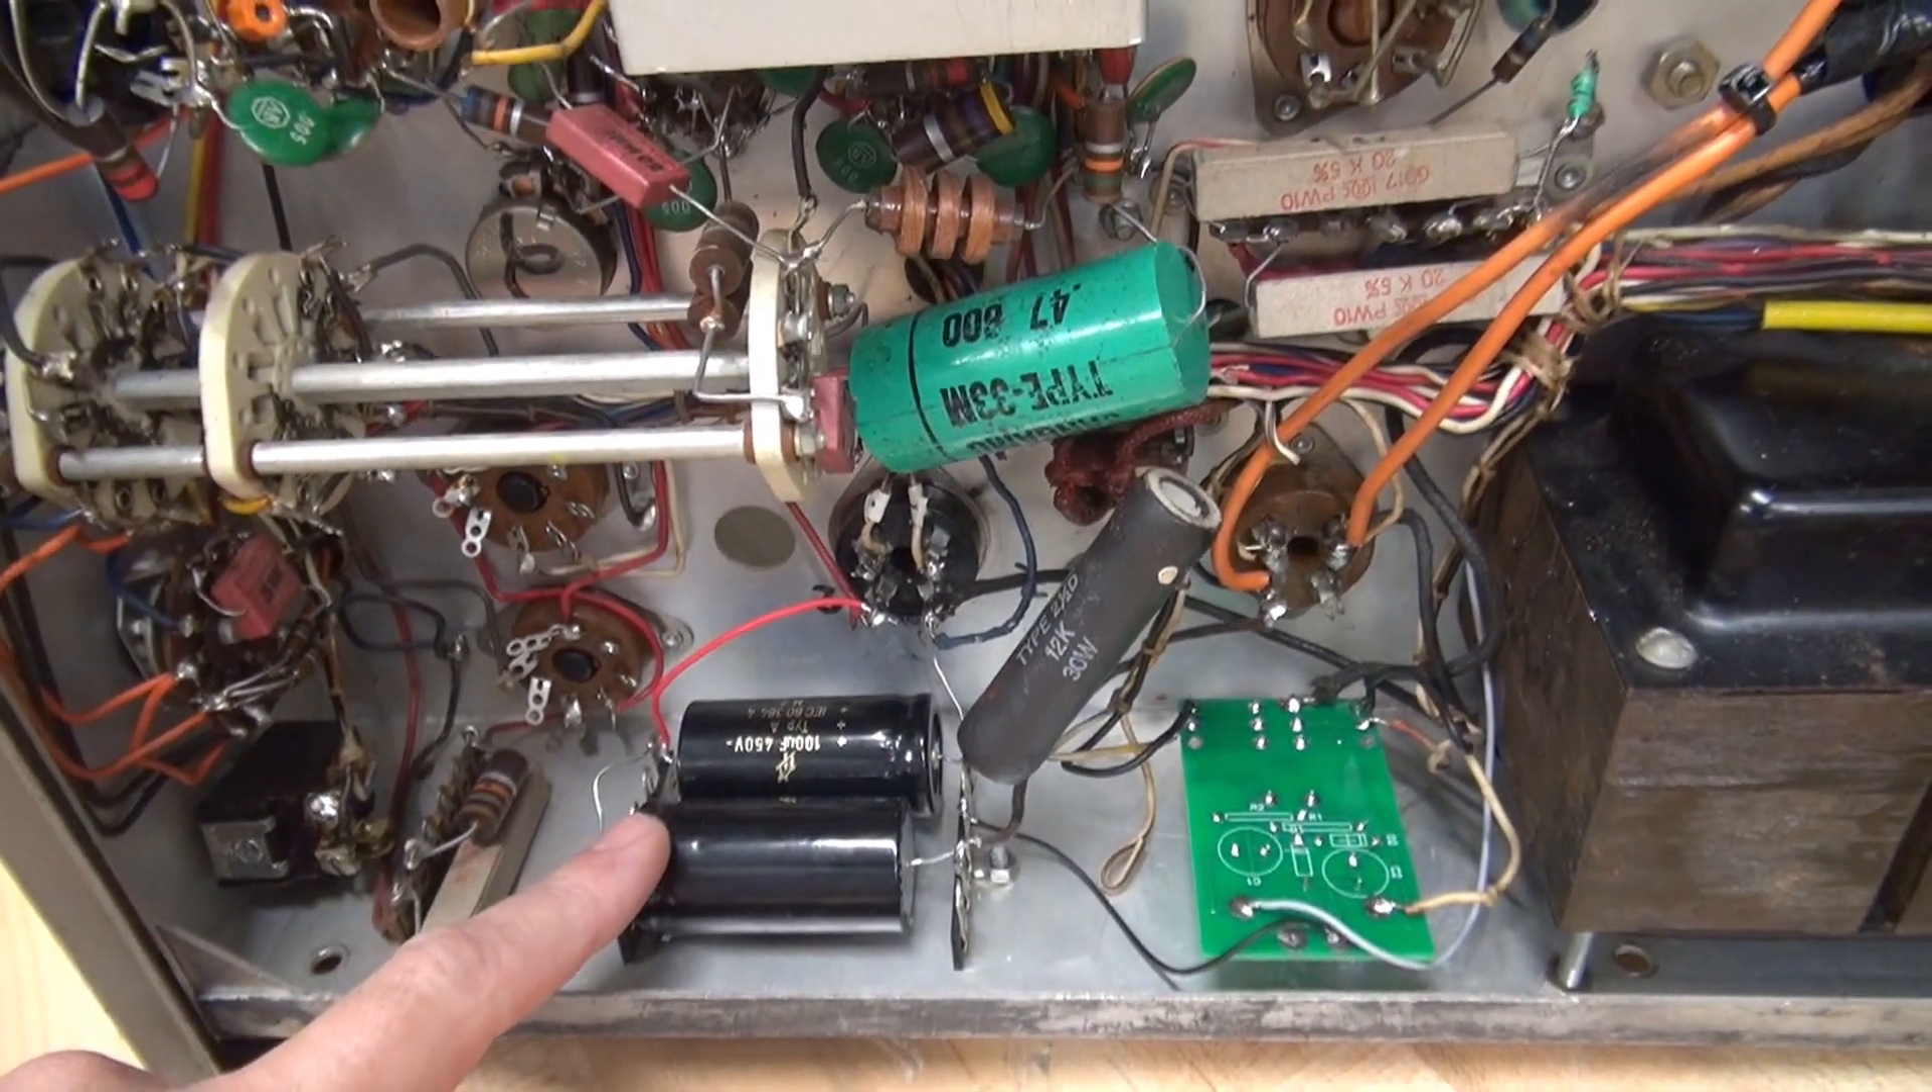Get down here to the power supply area. I put in new filter caps.